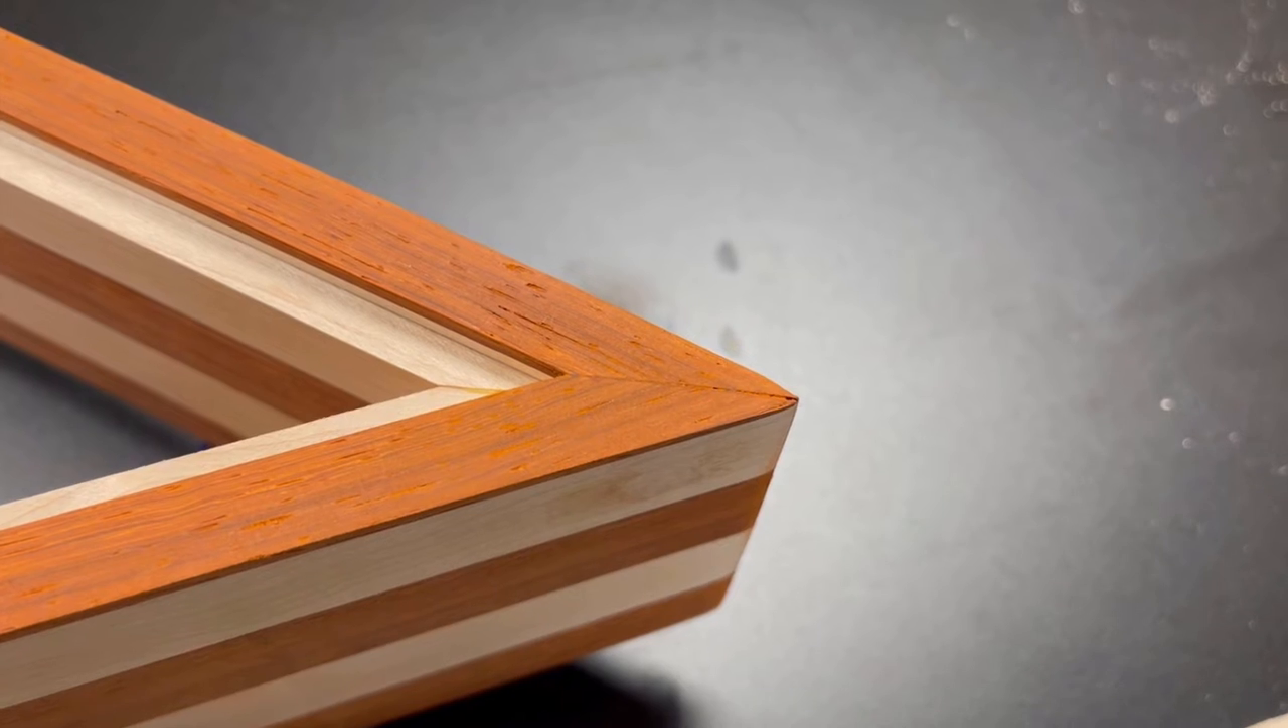These steep angles are pretty unforgiving in terms of leaving a gap, but as you can see, the corners turned out pretty well.